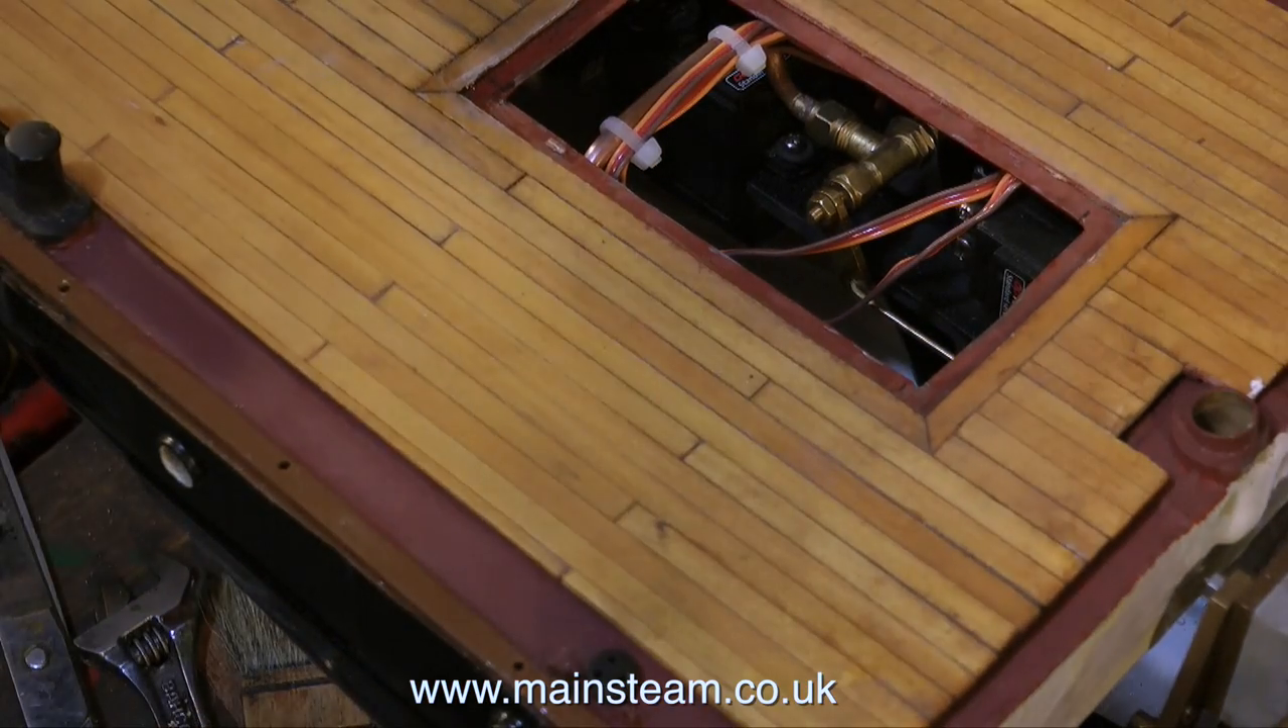Now it's time to make sure that the decking fits and it fits fine.